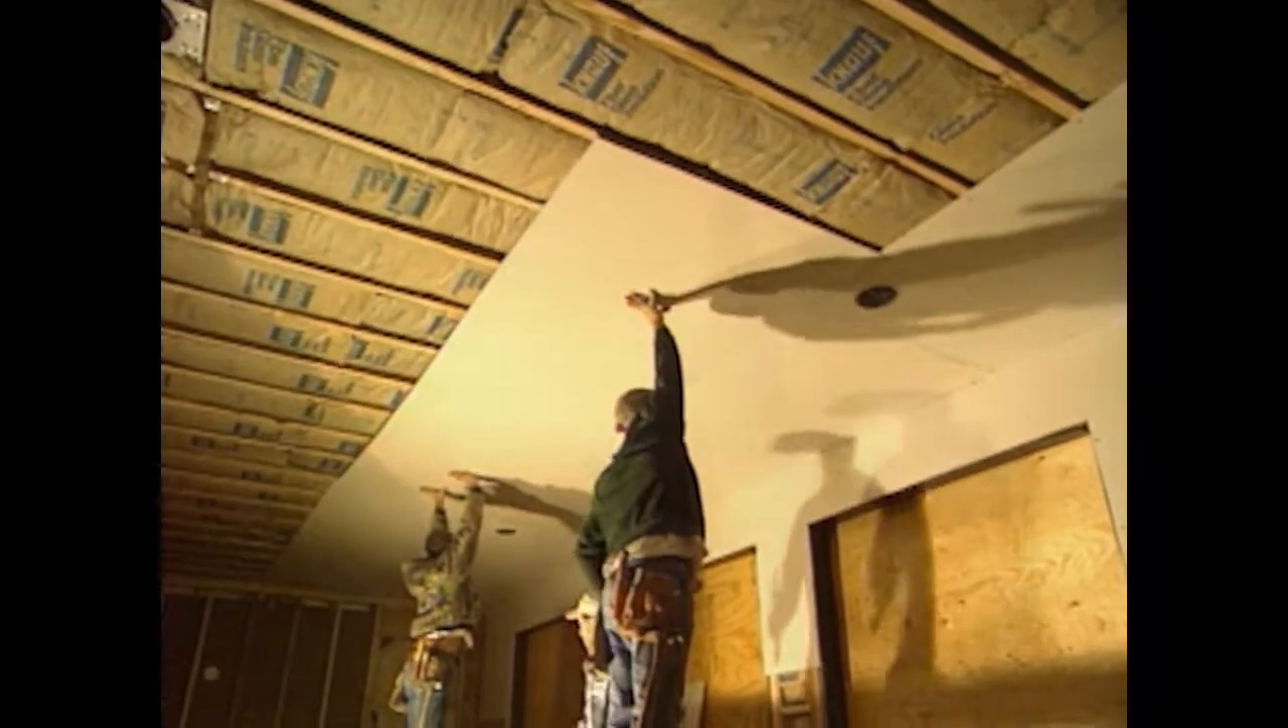Now, about a week ago, our insulation contractor was out to install the insulation in the walls and the ceiling, and that was followed by the drywall hangers.